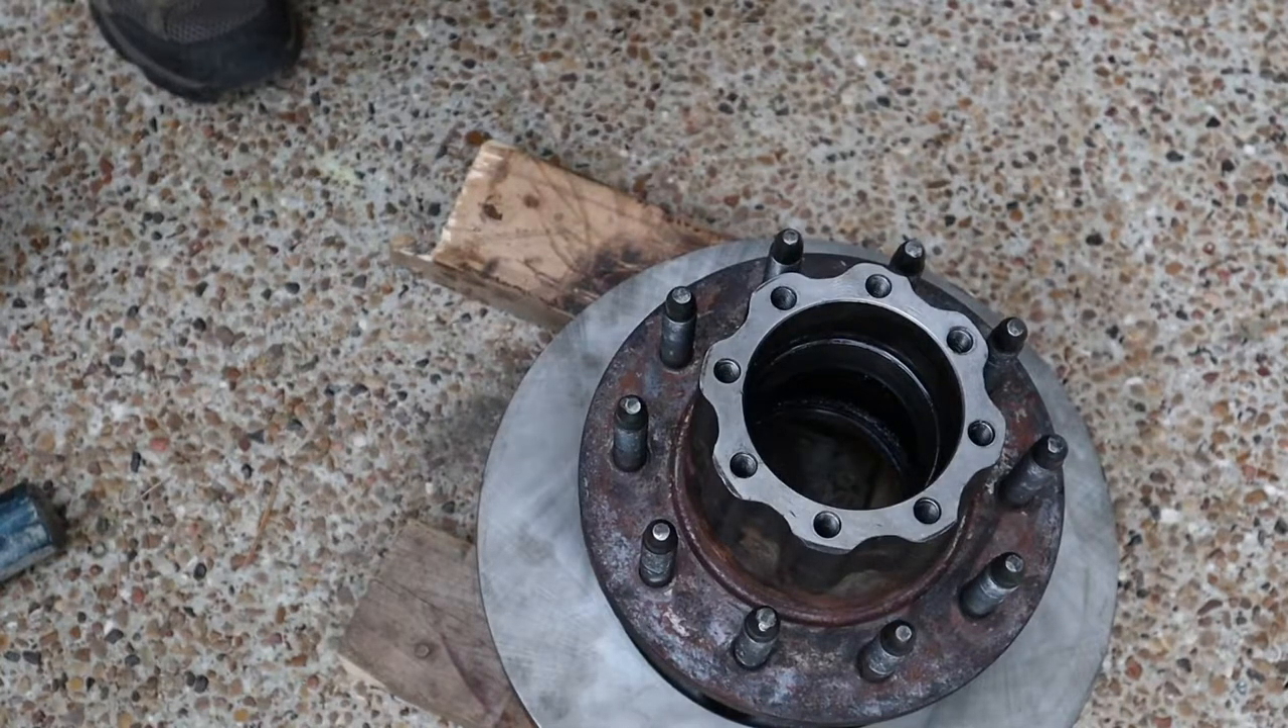So there is my new brake rotor installed on the hub.